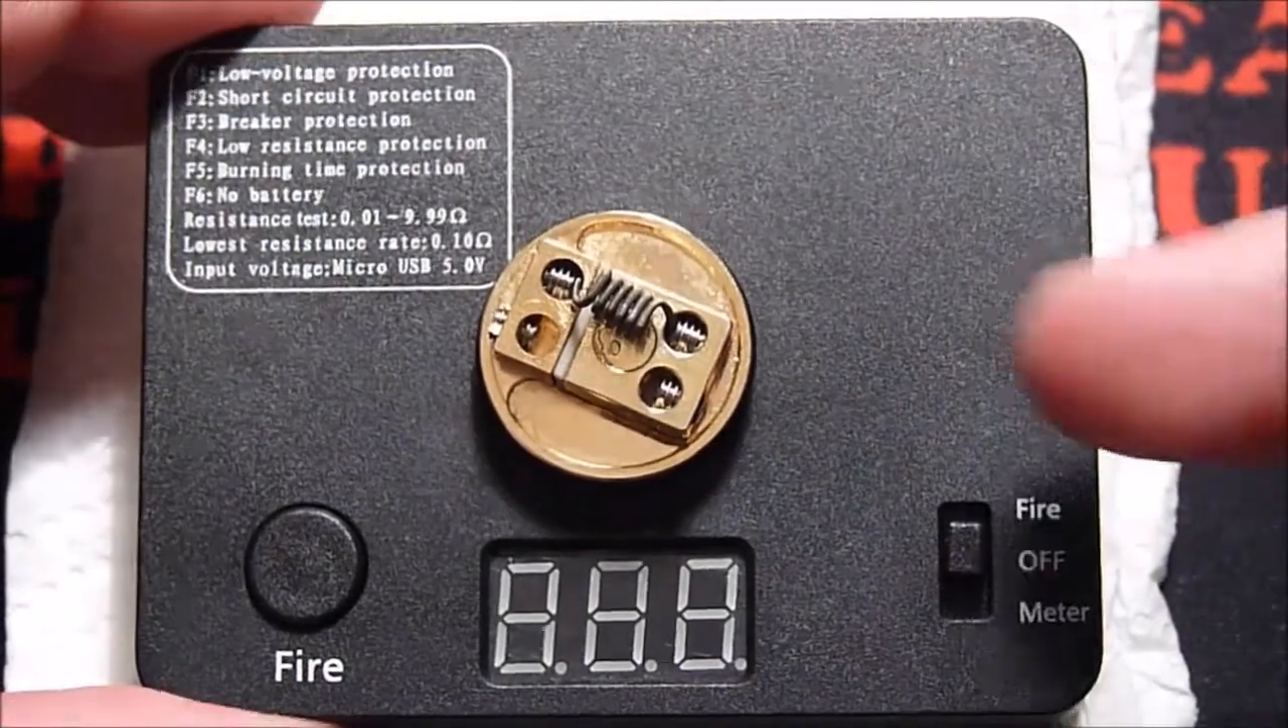Donc je n'ai pas monté mon second coil exprès.